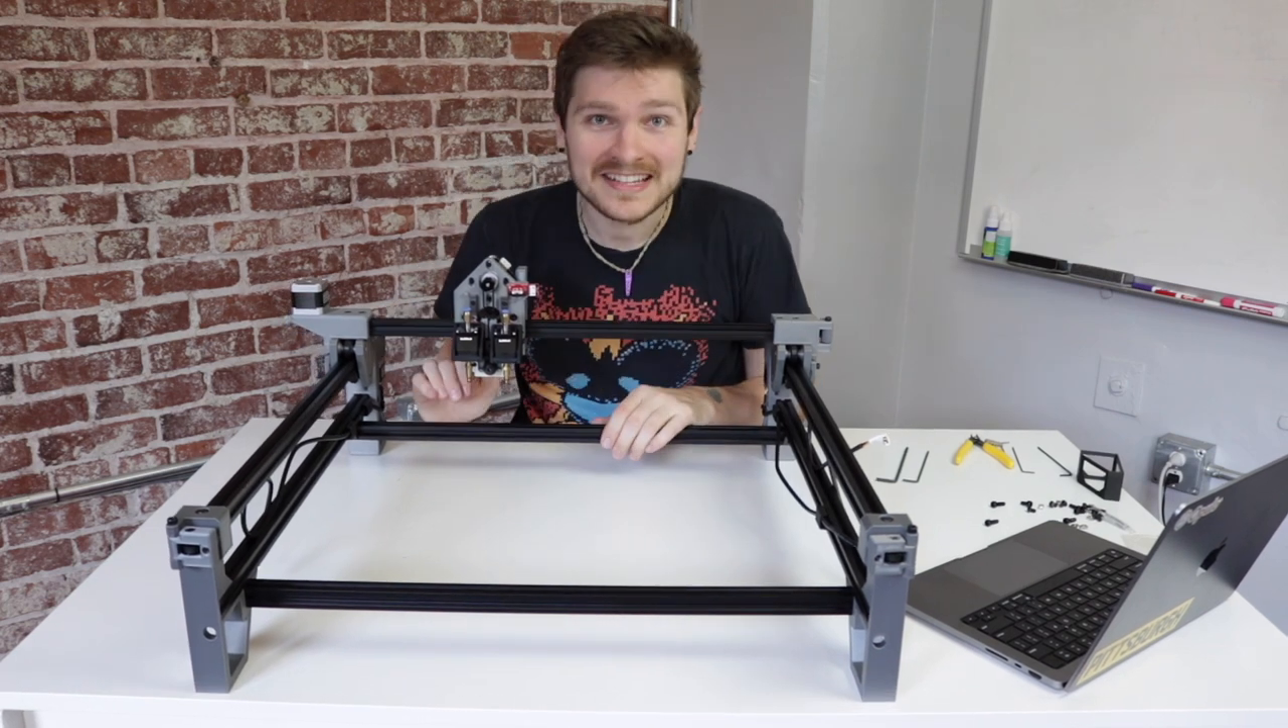And that's your frame built.